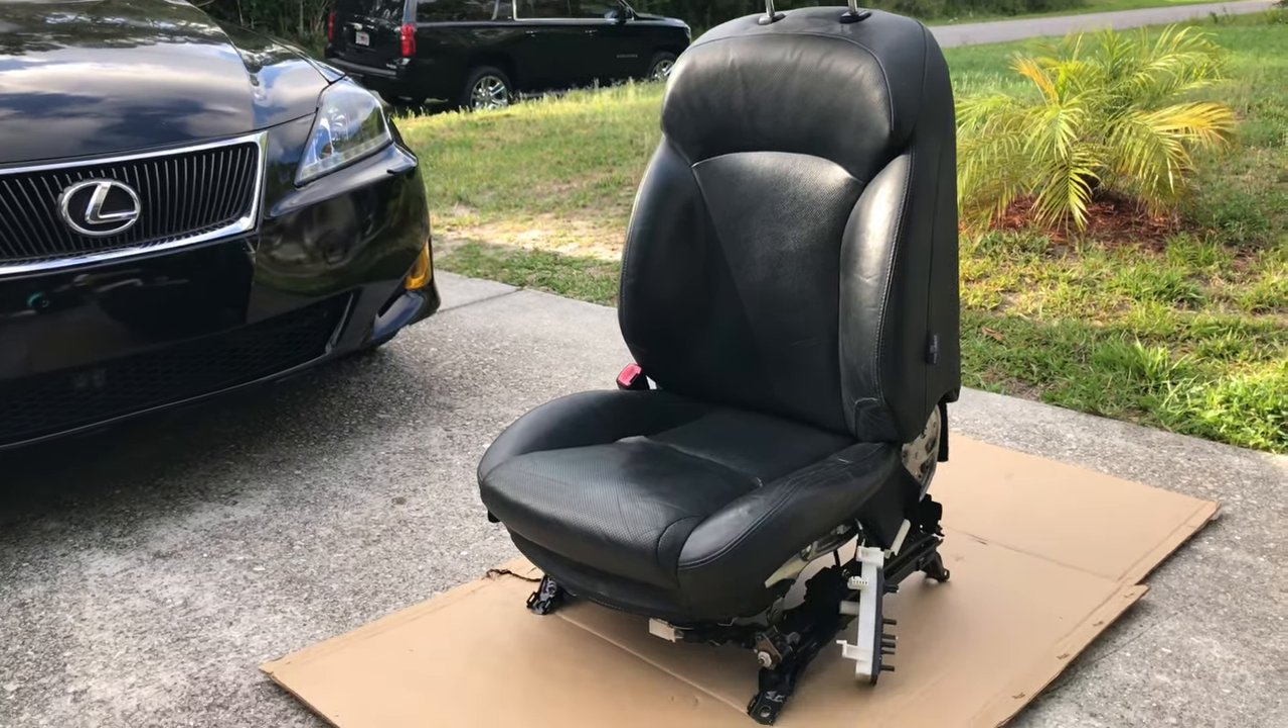At this point I had to take out the seat because I was having difficulties recording the rest of the steps, but it's not necessary.